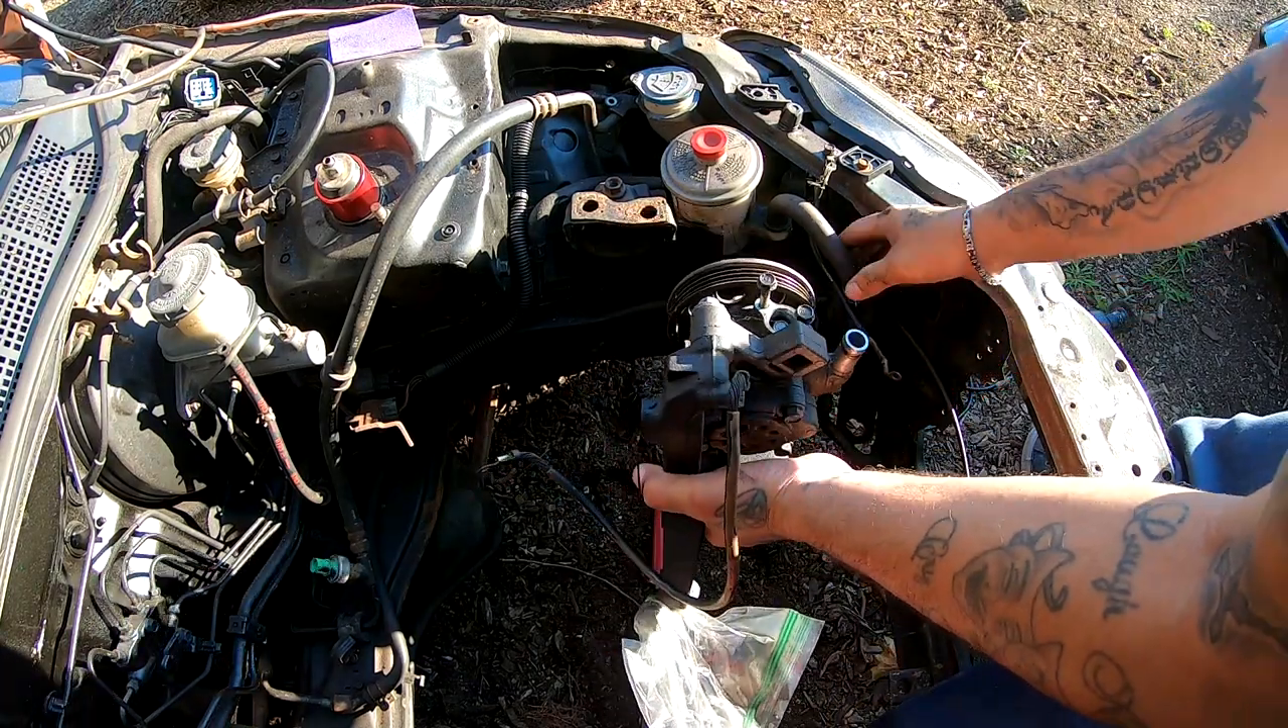So I don't have my engine in here right now, but I do have the pump.